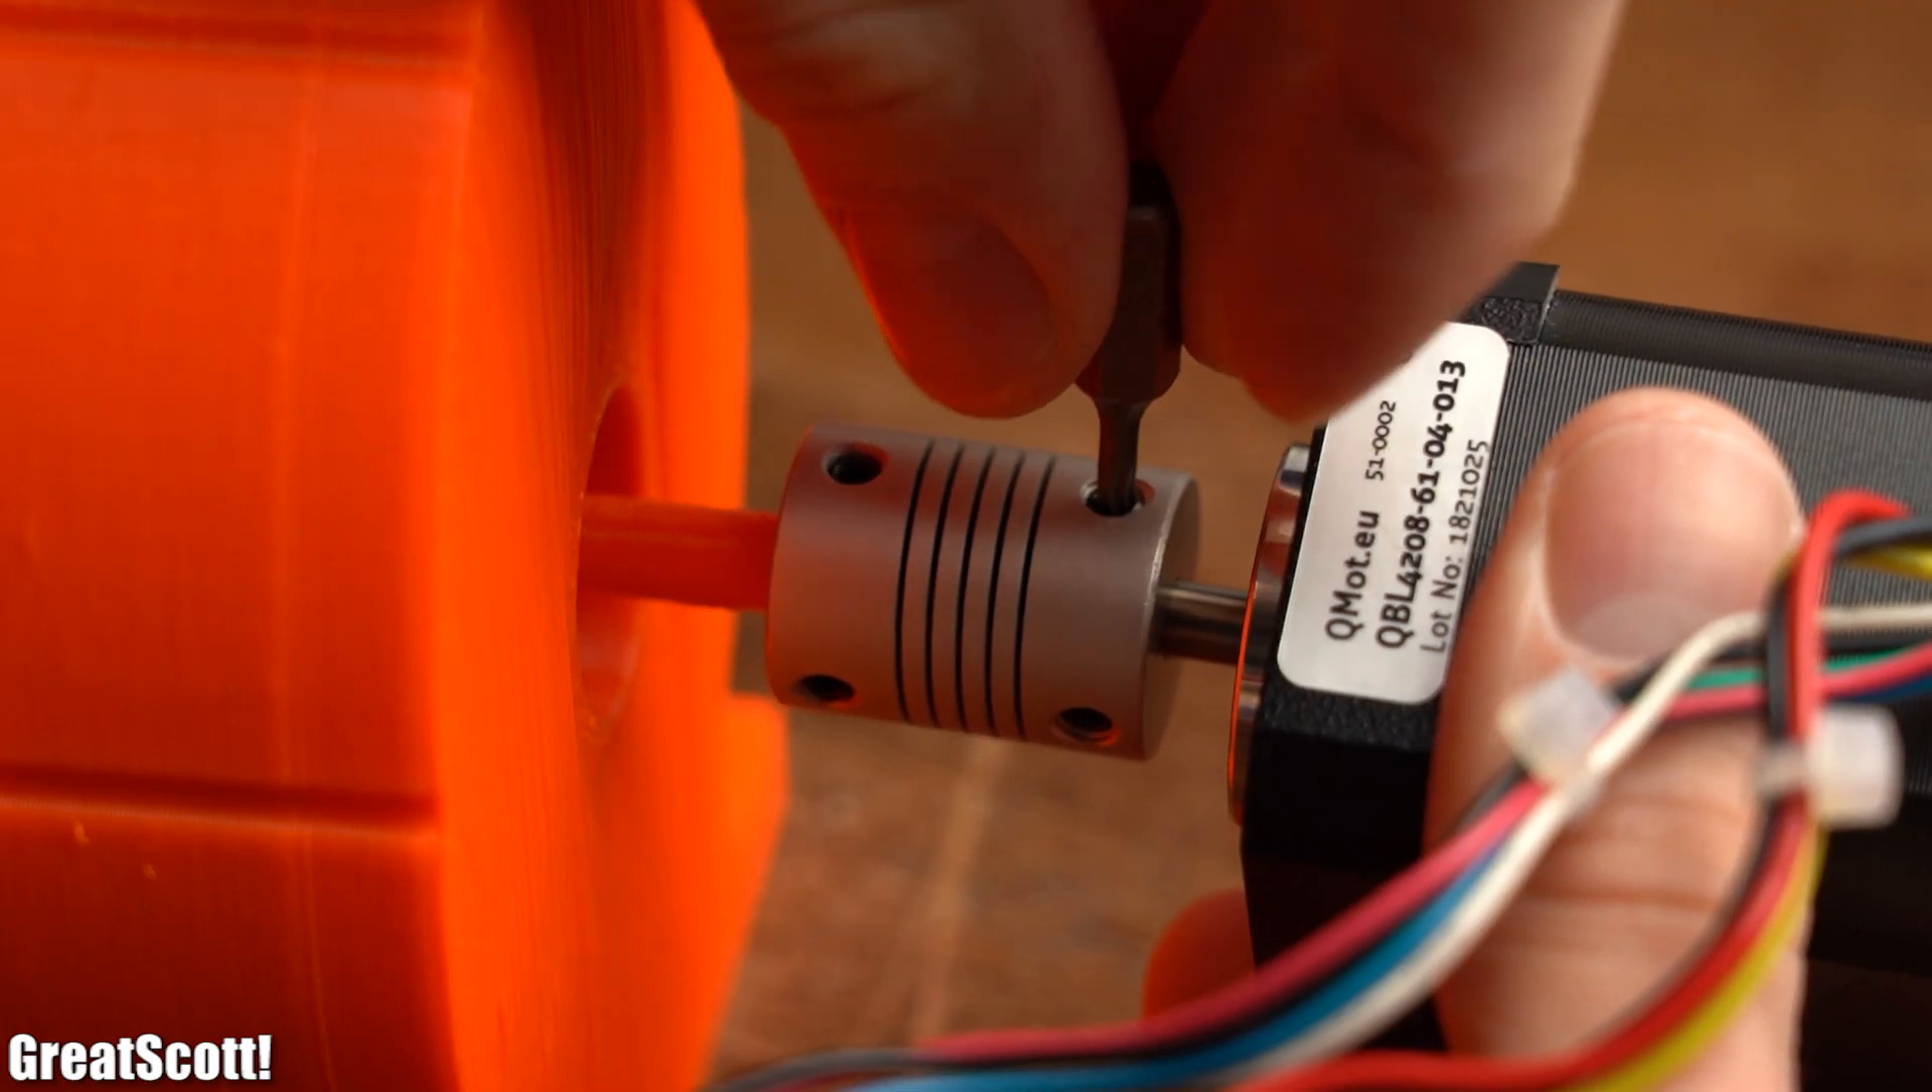I firstly added a motor shaft coupler to the wheel Which coincidentally also perfectly fits onto the motor shafts.